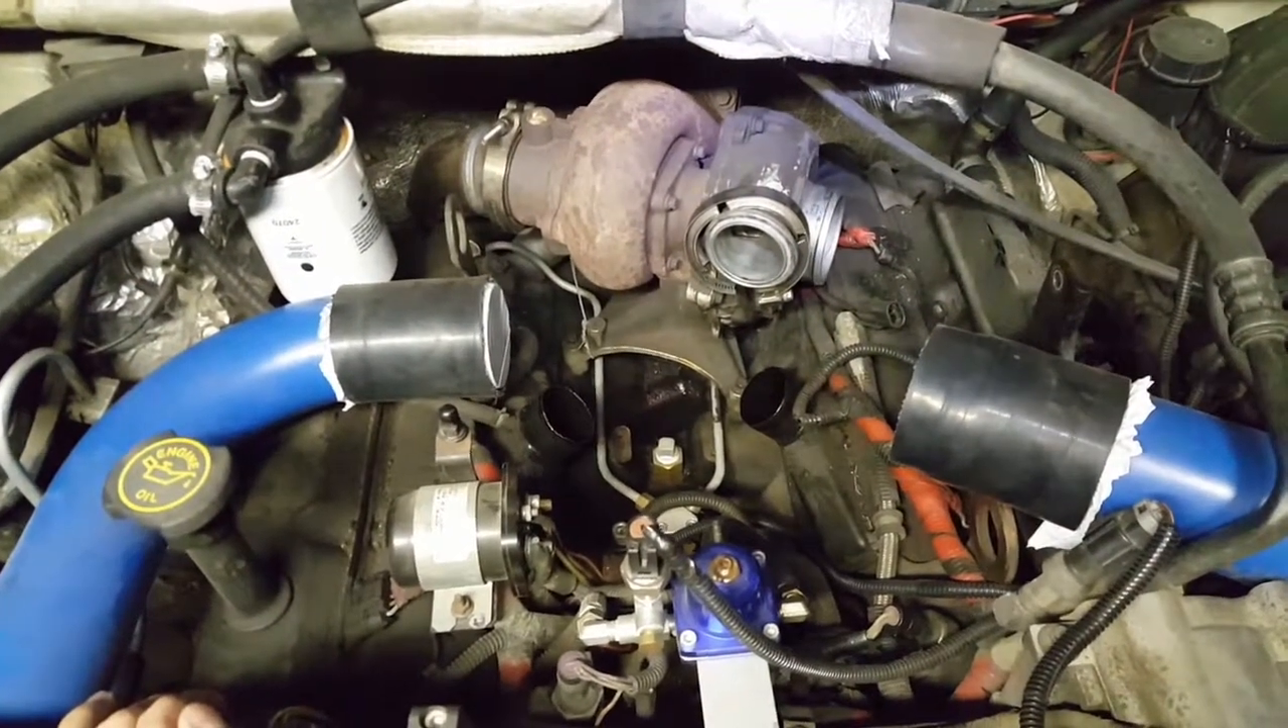I've got some of the piping out of the way.